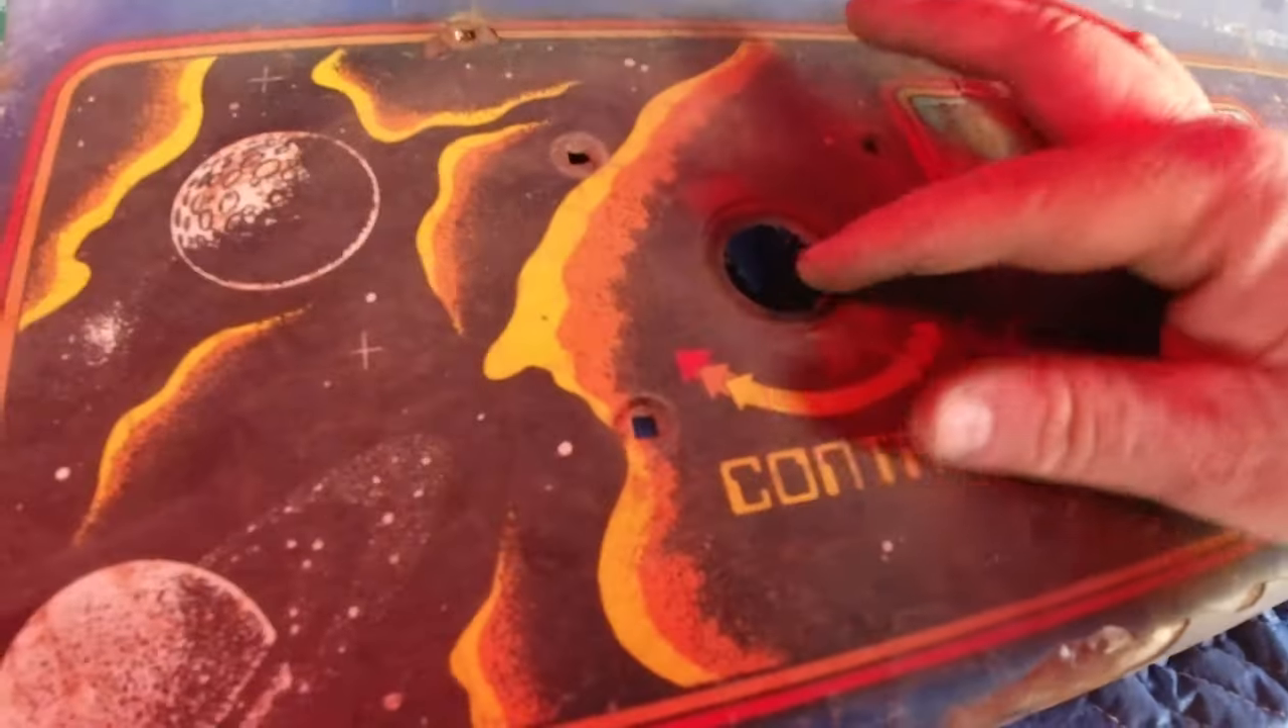We went ahead and we got this joystick off.